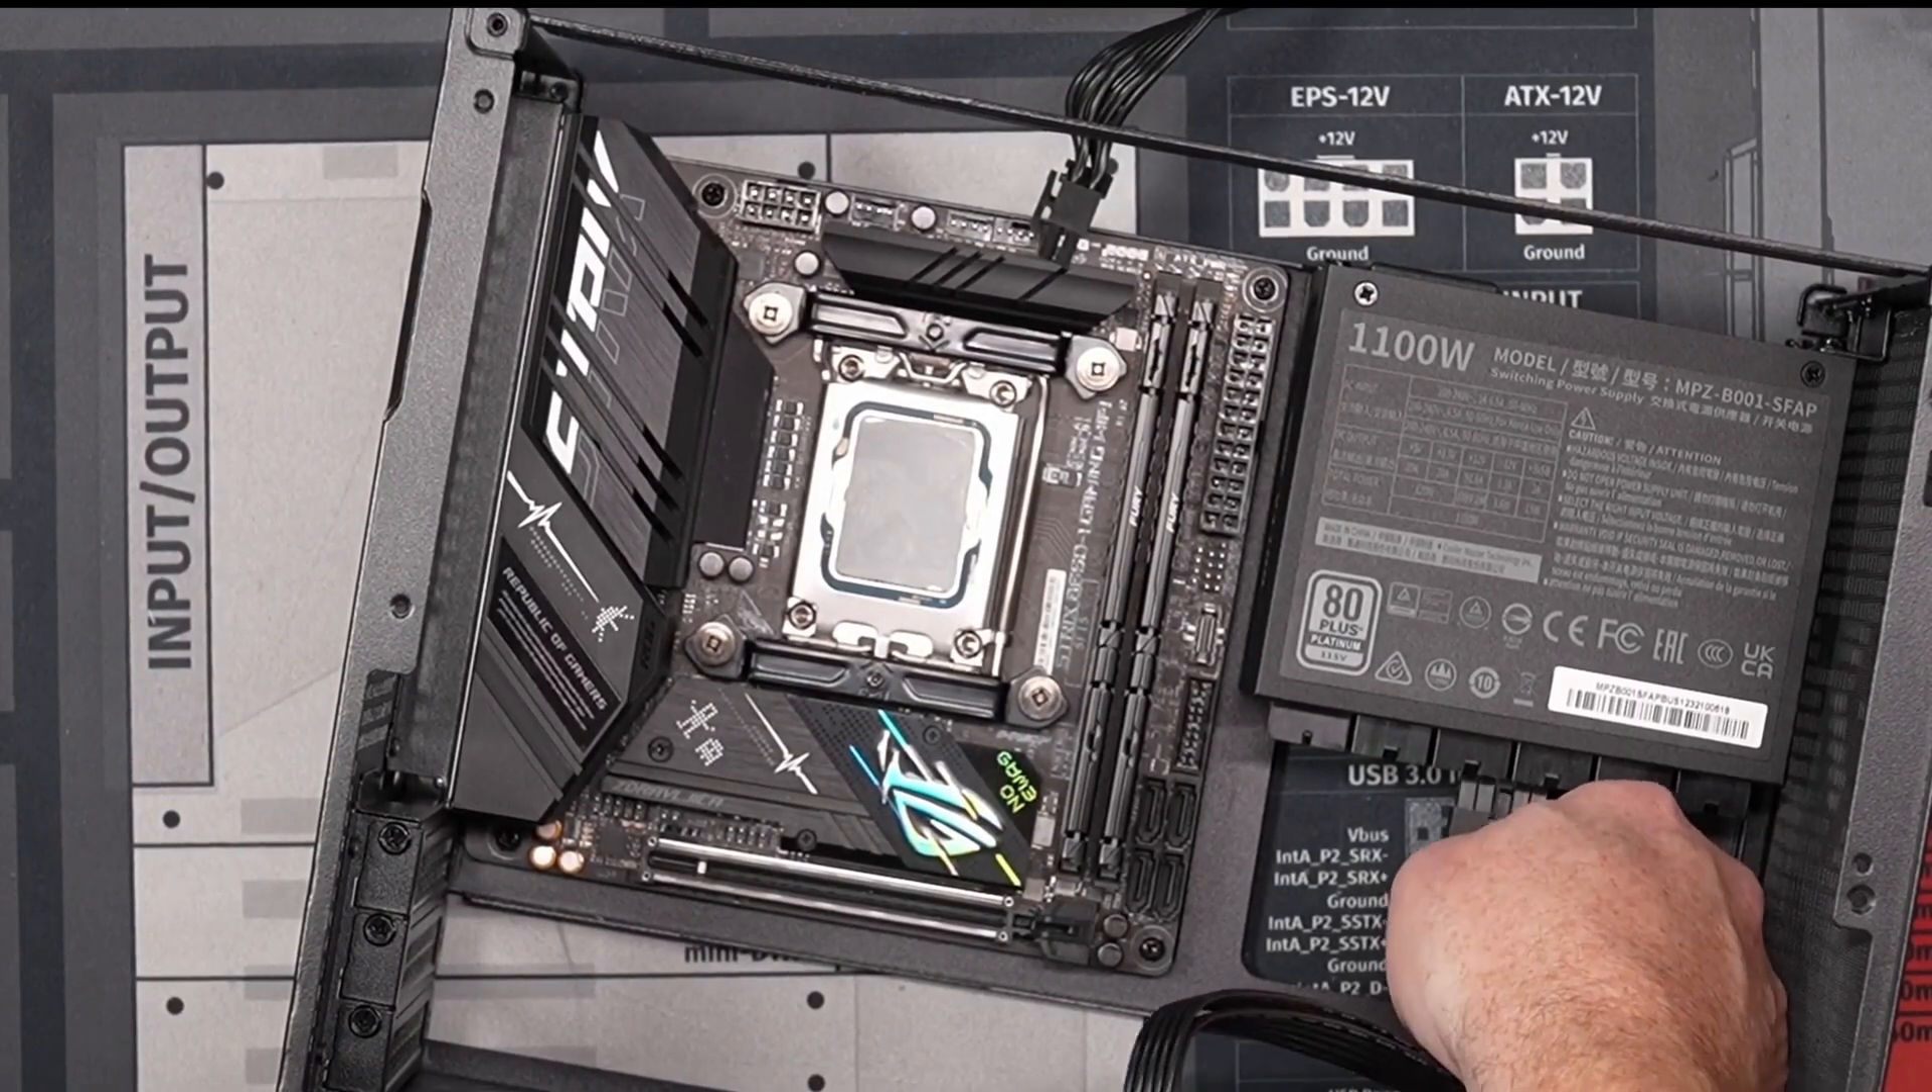Hopefully, you can see why I didn't put the air cooler on, because you need access to the motherboard.